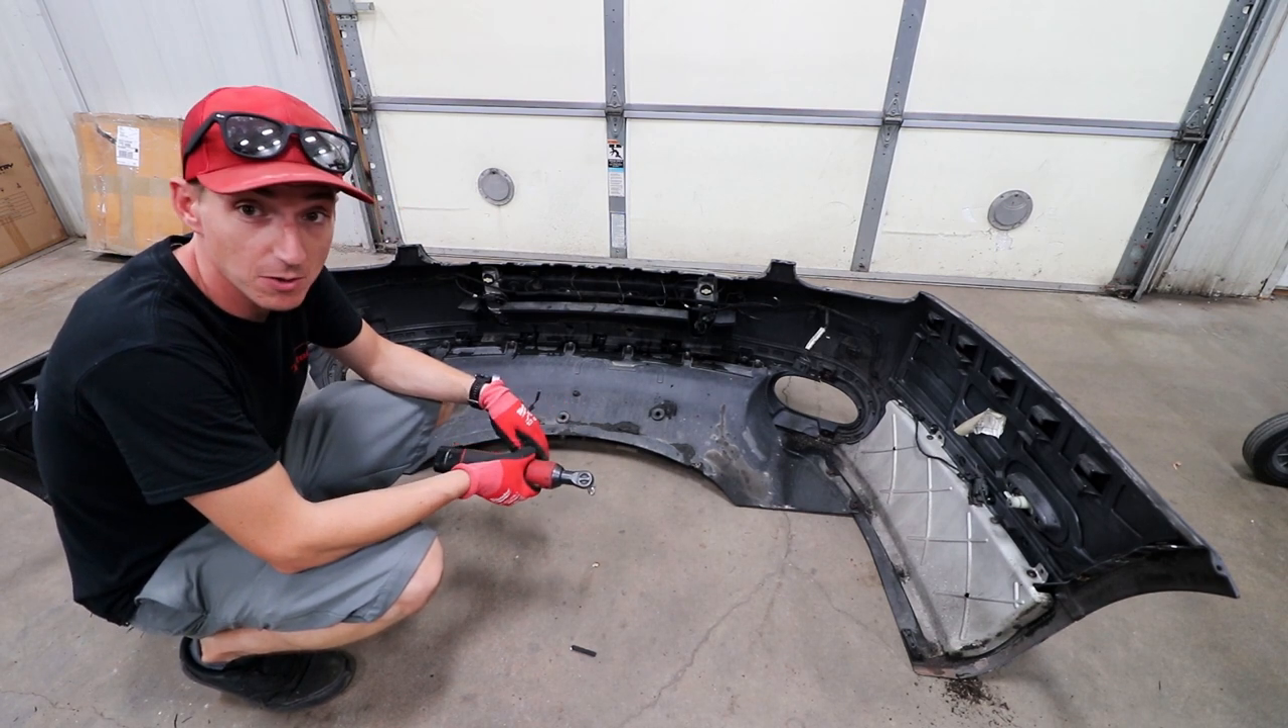As you saw in incredible fashion, the bumper is now off.